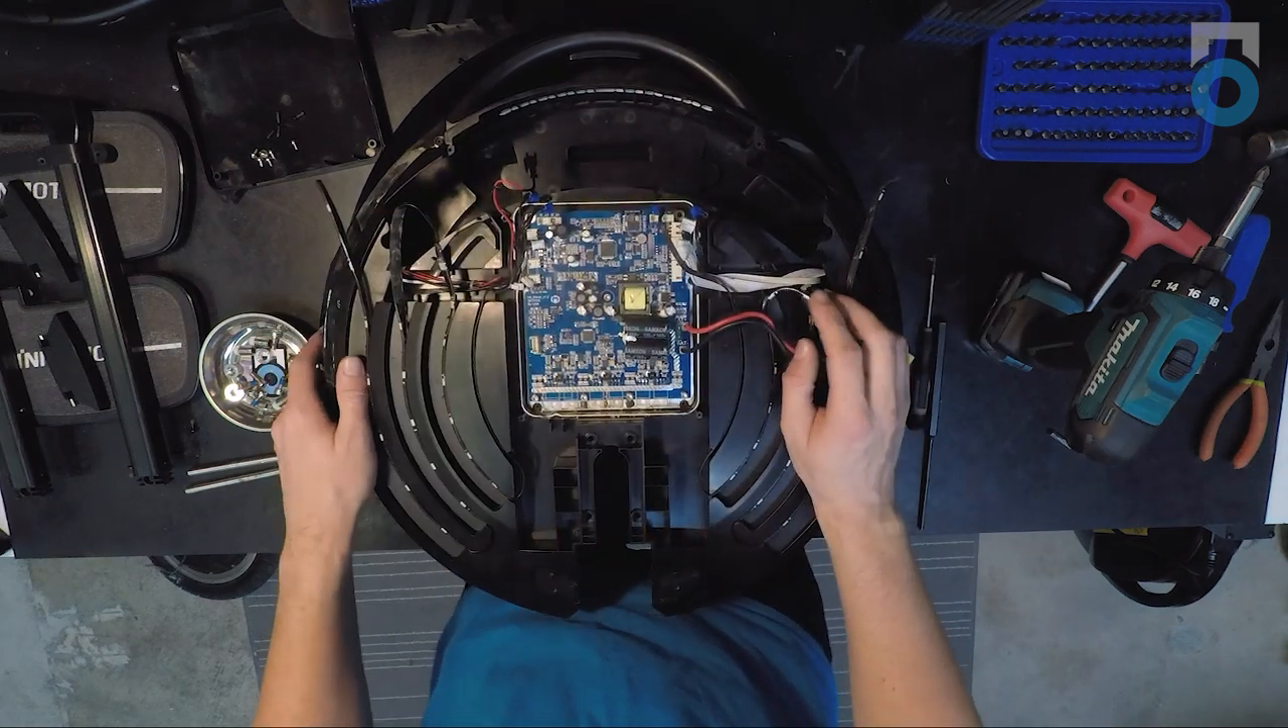I'll do the exact same thing on the other side and we now have full access to the wires going throughout the shell.